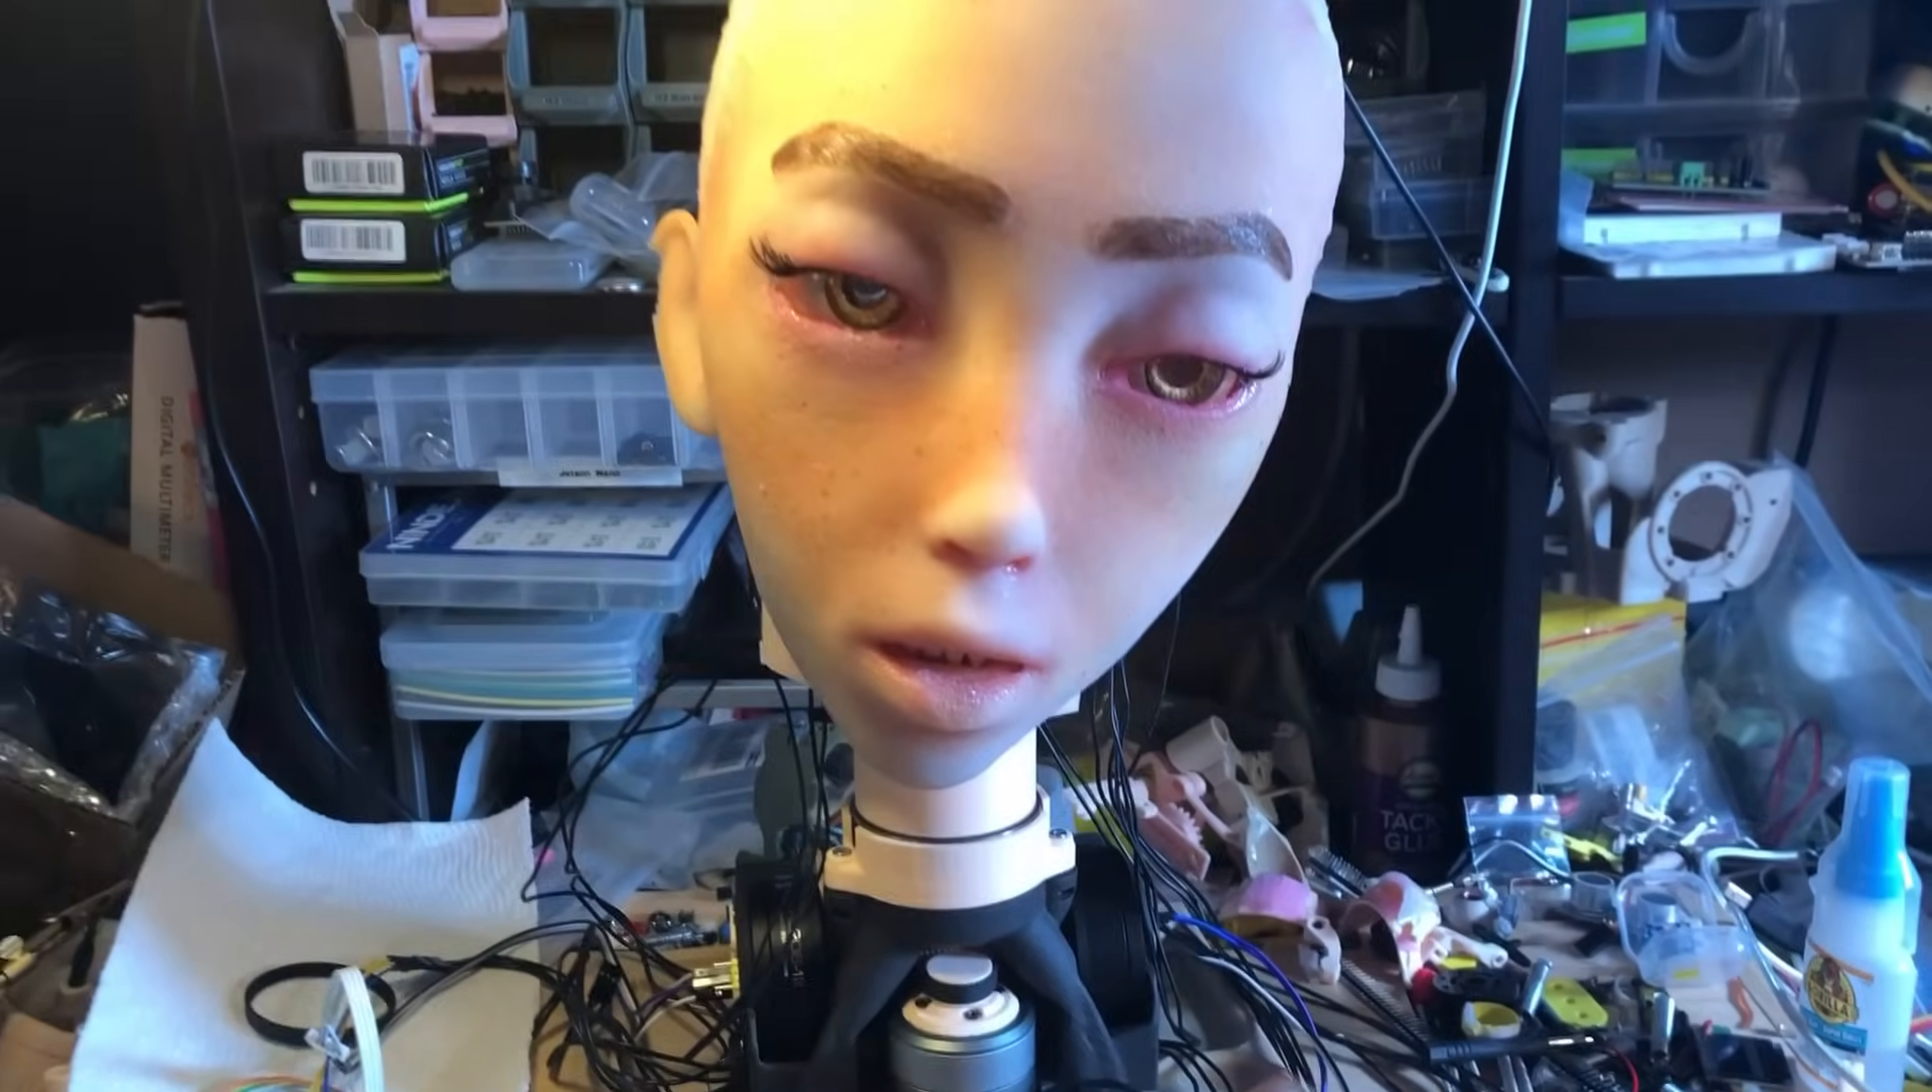I've got the eyelids glued on now.